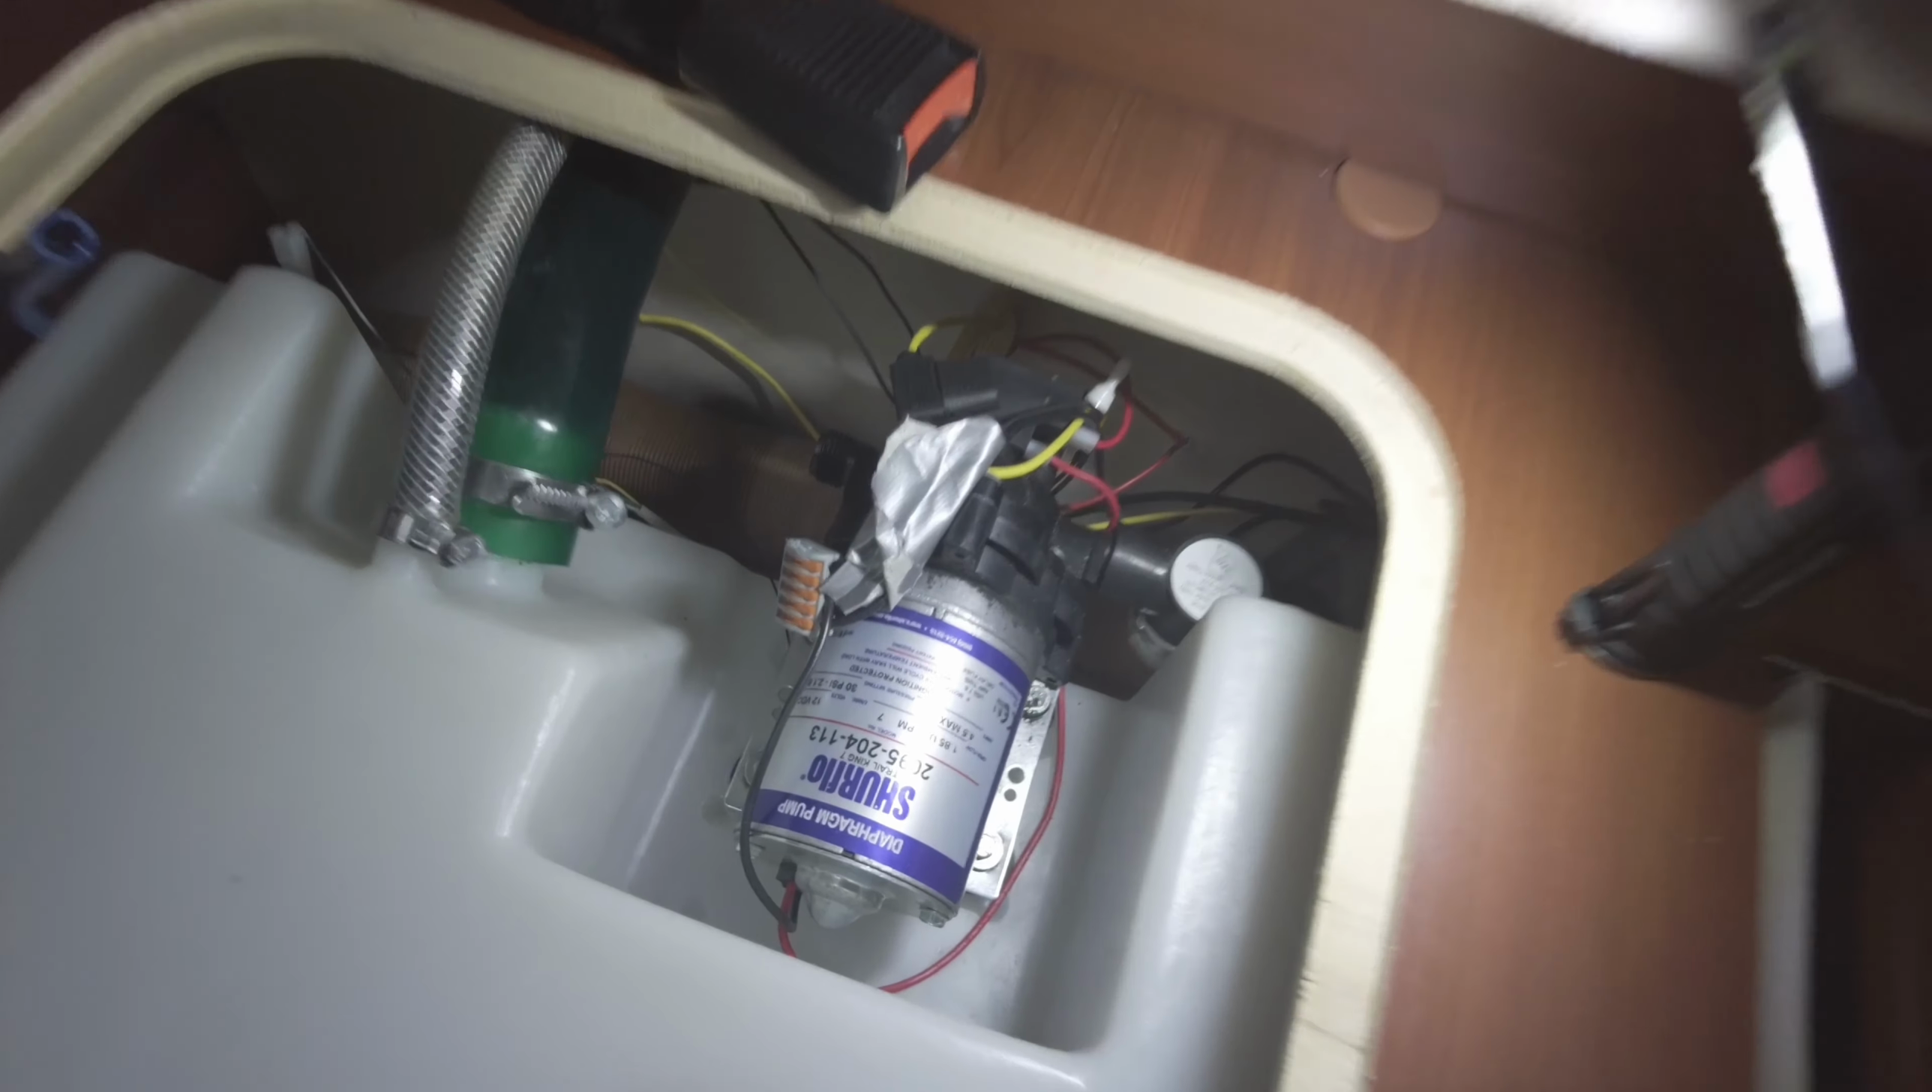Hier haben wir unsere druckwasserpumpe verbaut.